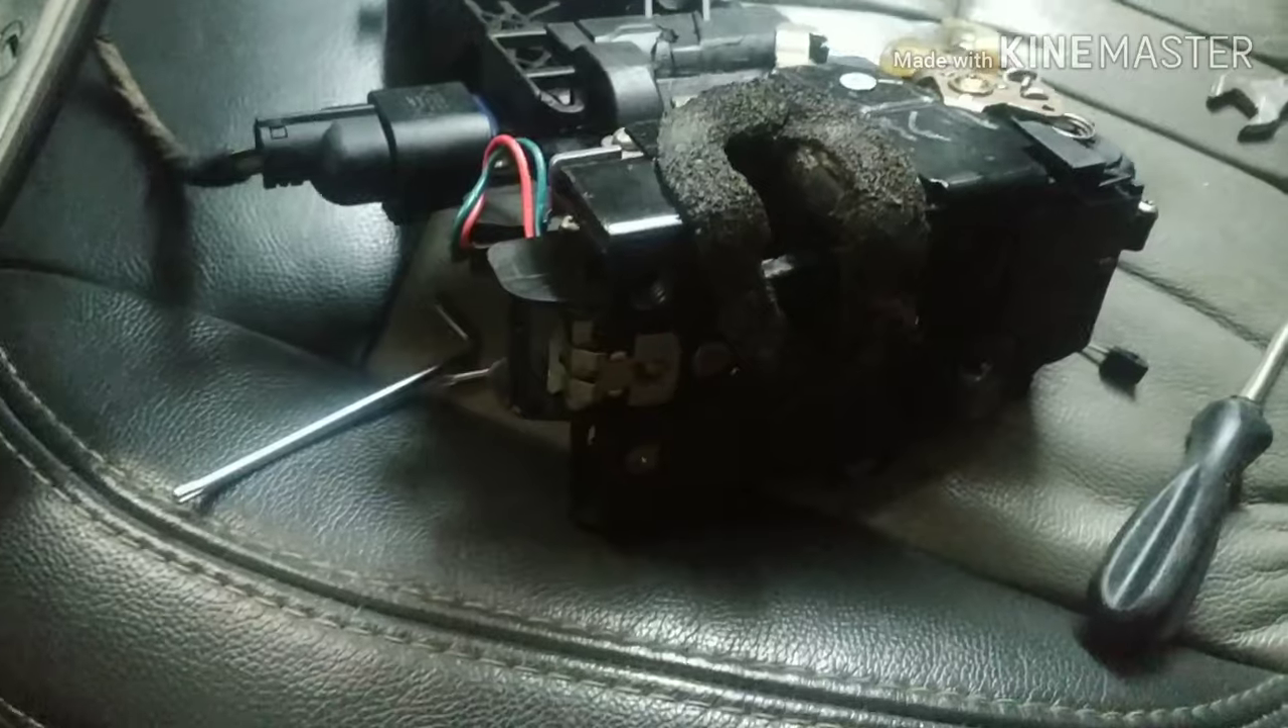Fala aí galera, beleza, voltando aí né, eu encaixei aqui o conector da parte elétrica, pra, pra gente ver se ele vai funcionar.